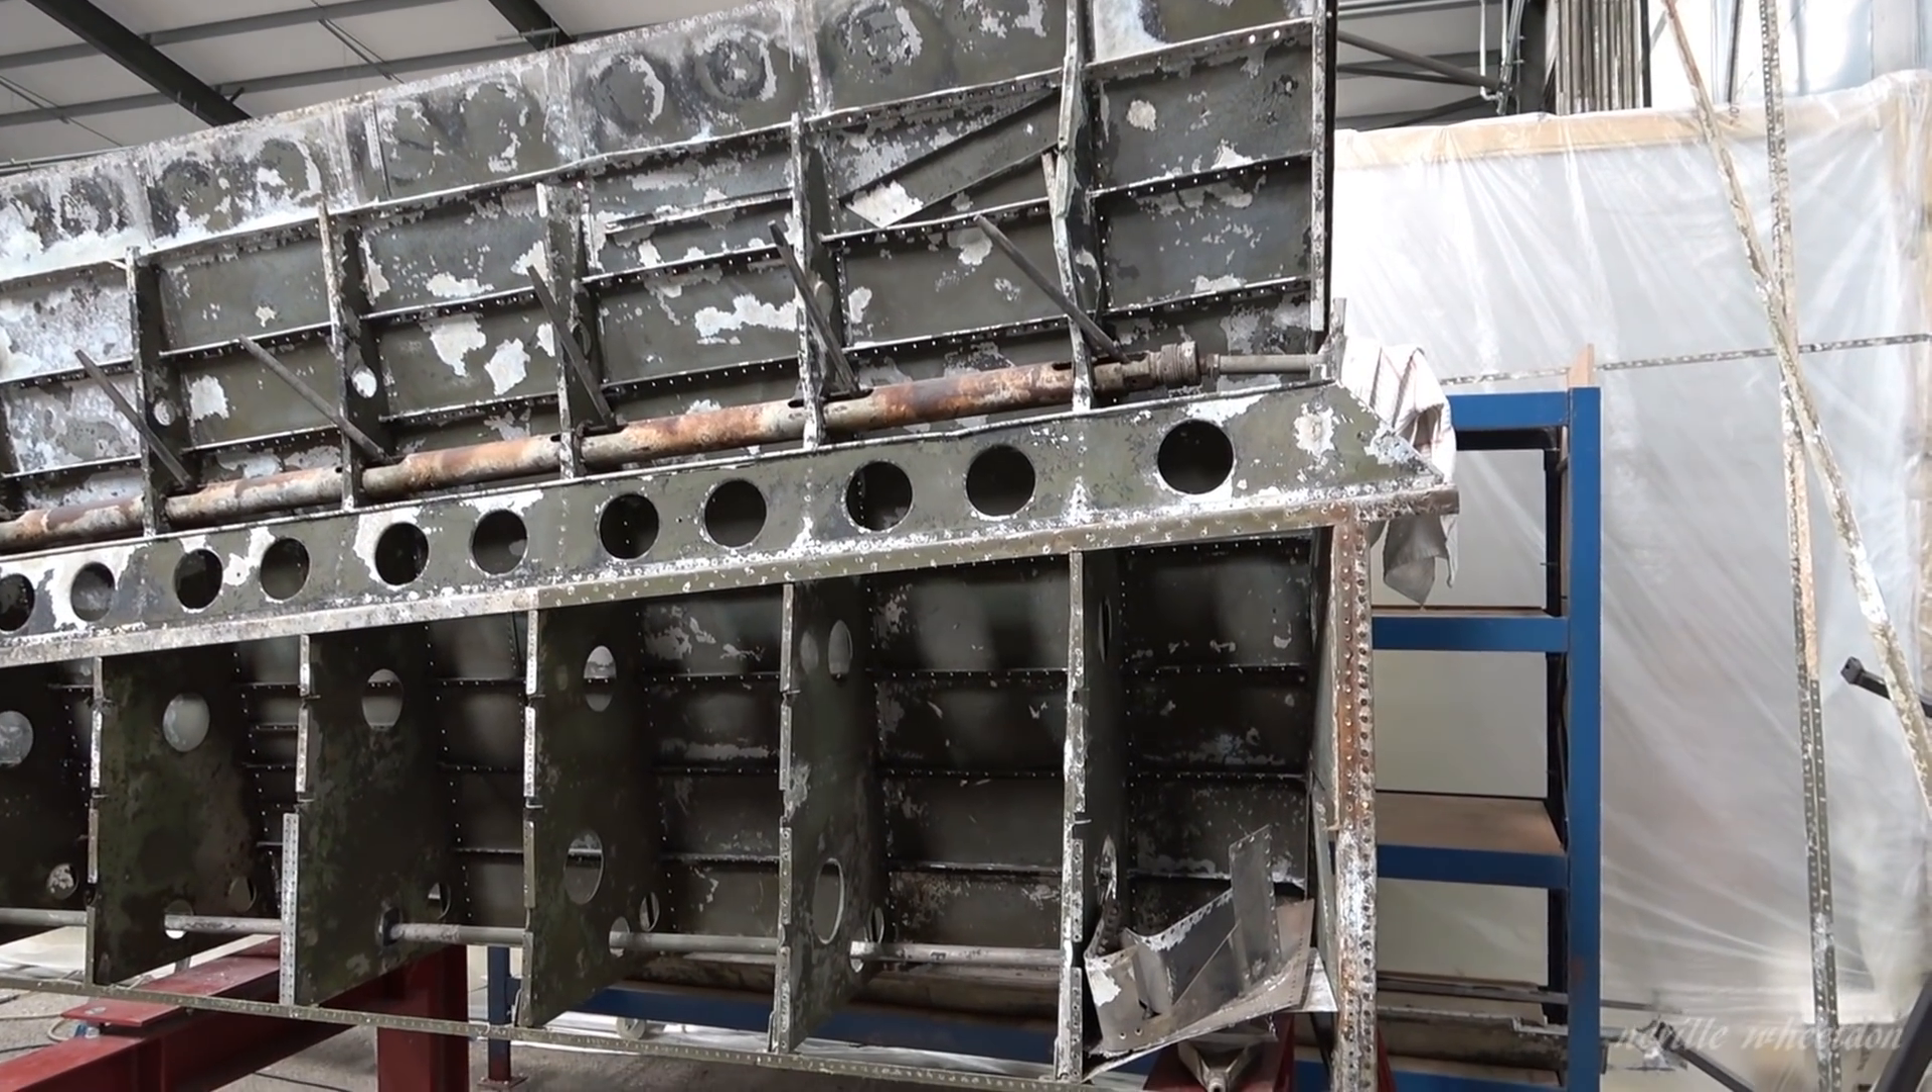Dennis has removed all the skin from the underside of the portside trailing edge.